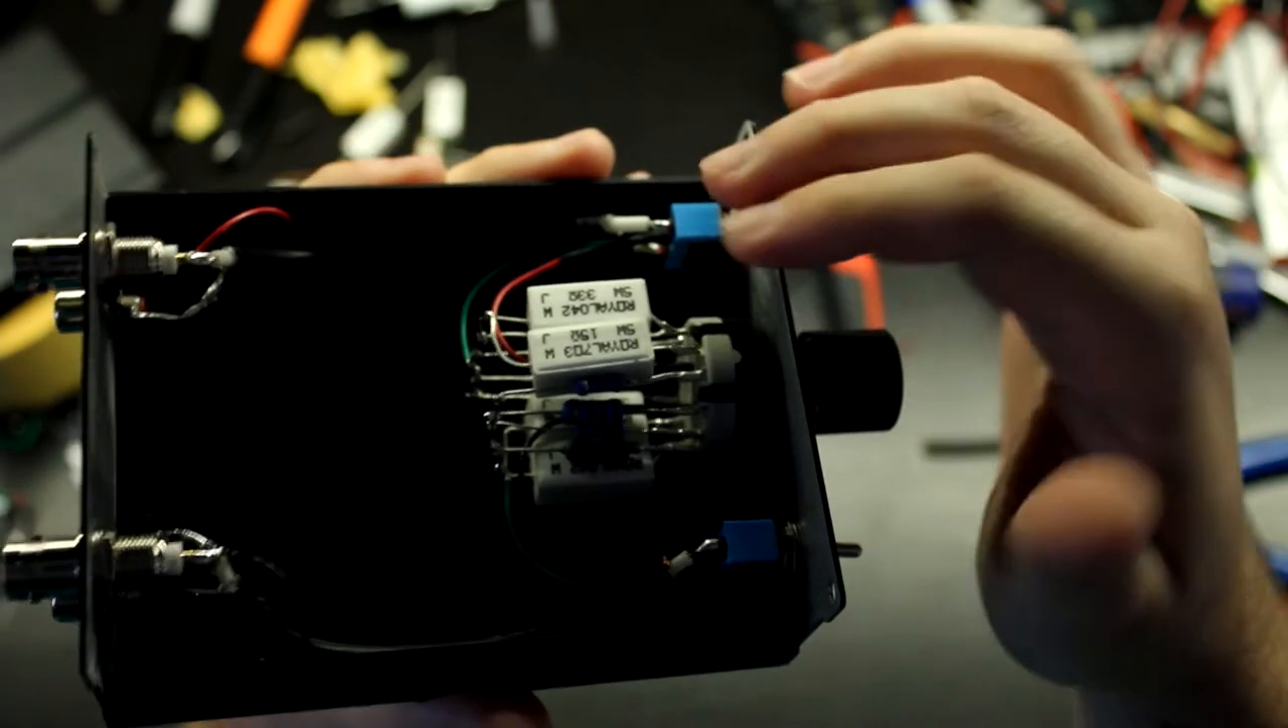All the resistors have been placed and soldered, painstakingly soldered.